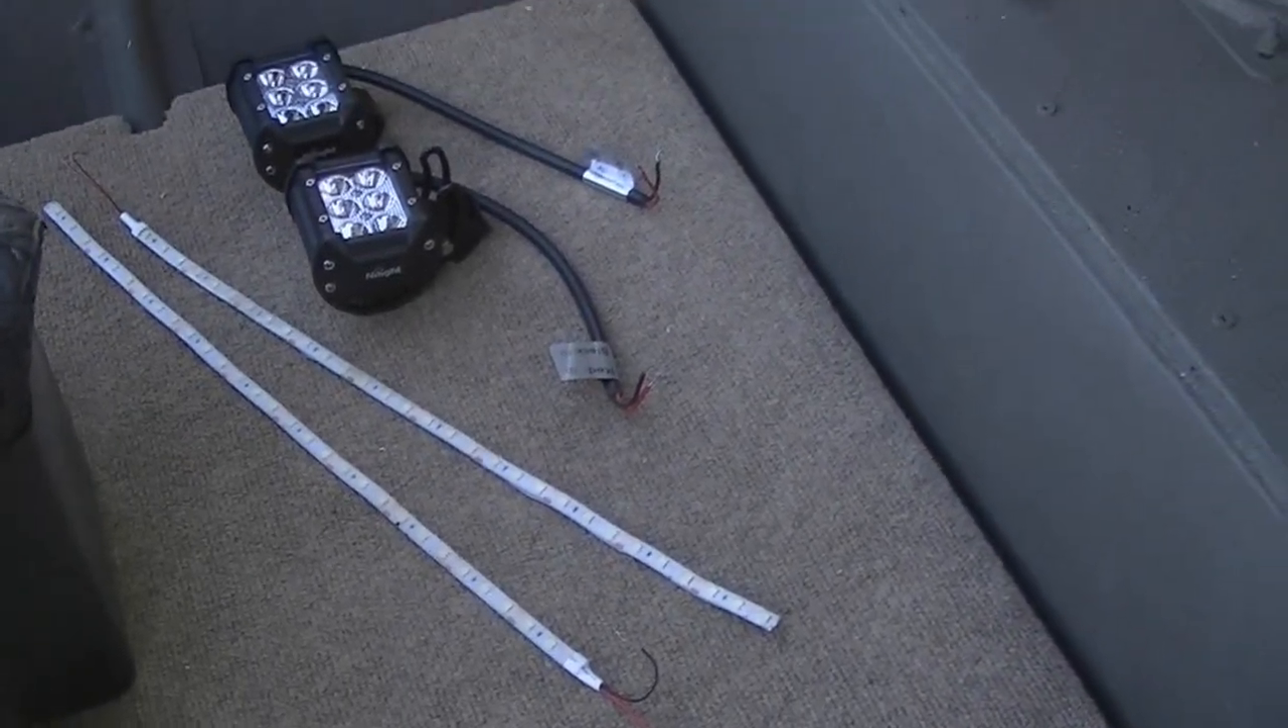I still have to put the spotlights on and the LED lights.